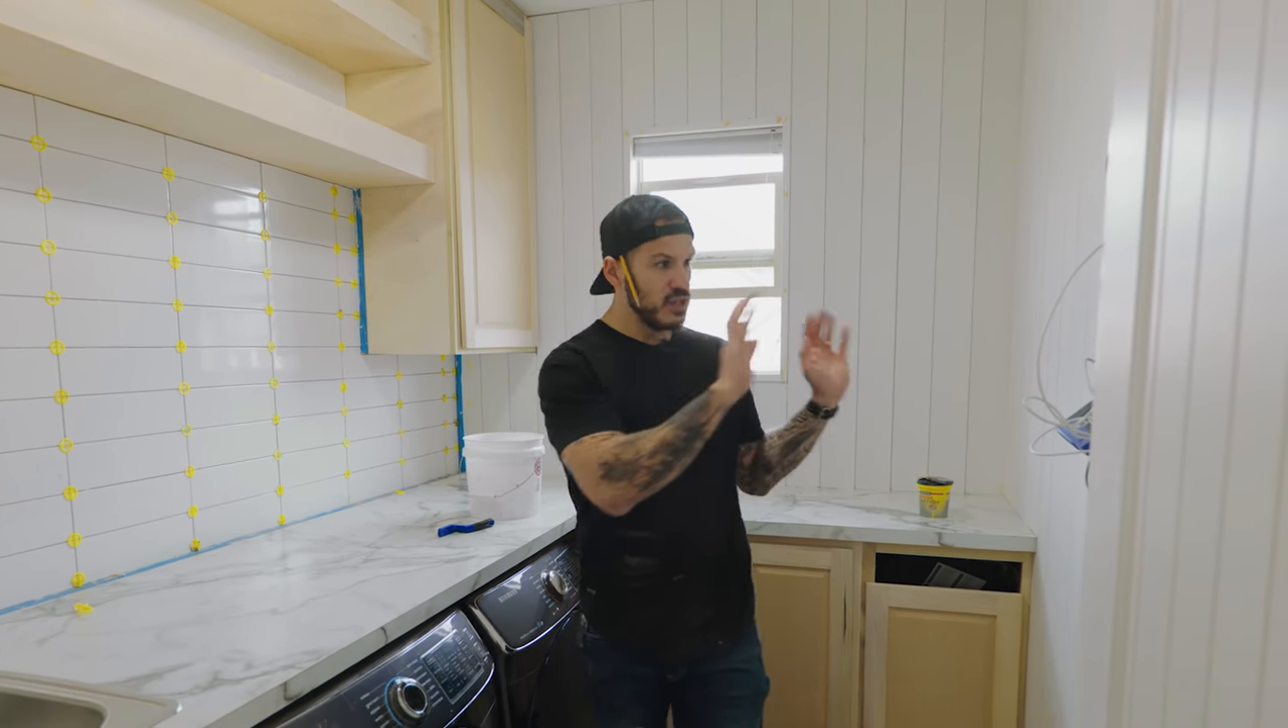I finished off last night all of the shiplap going to the backside here.